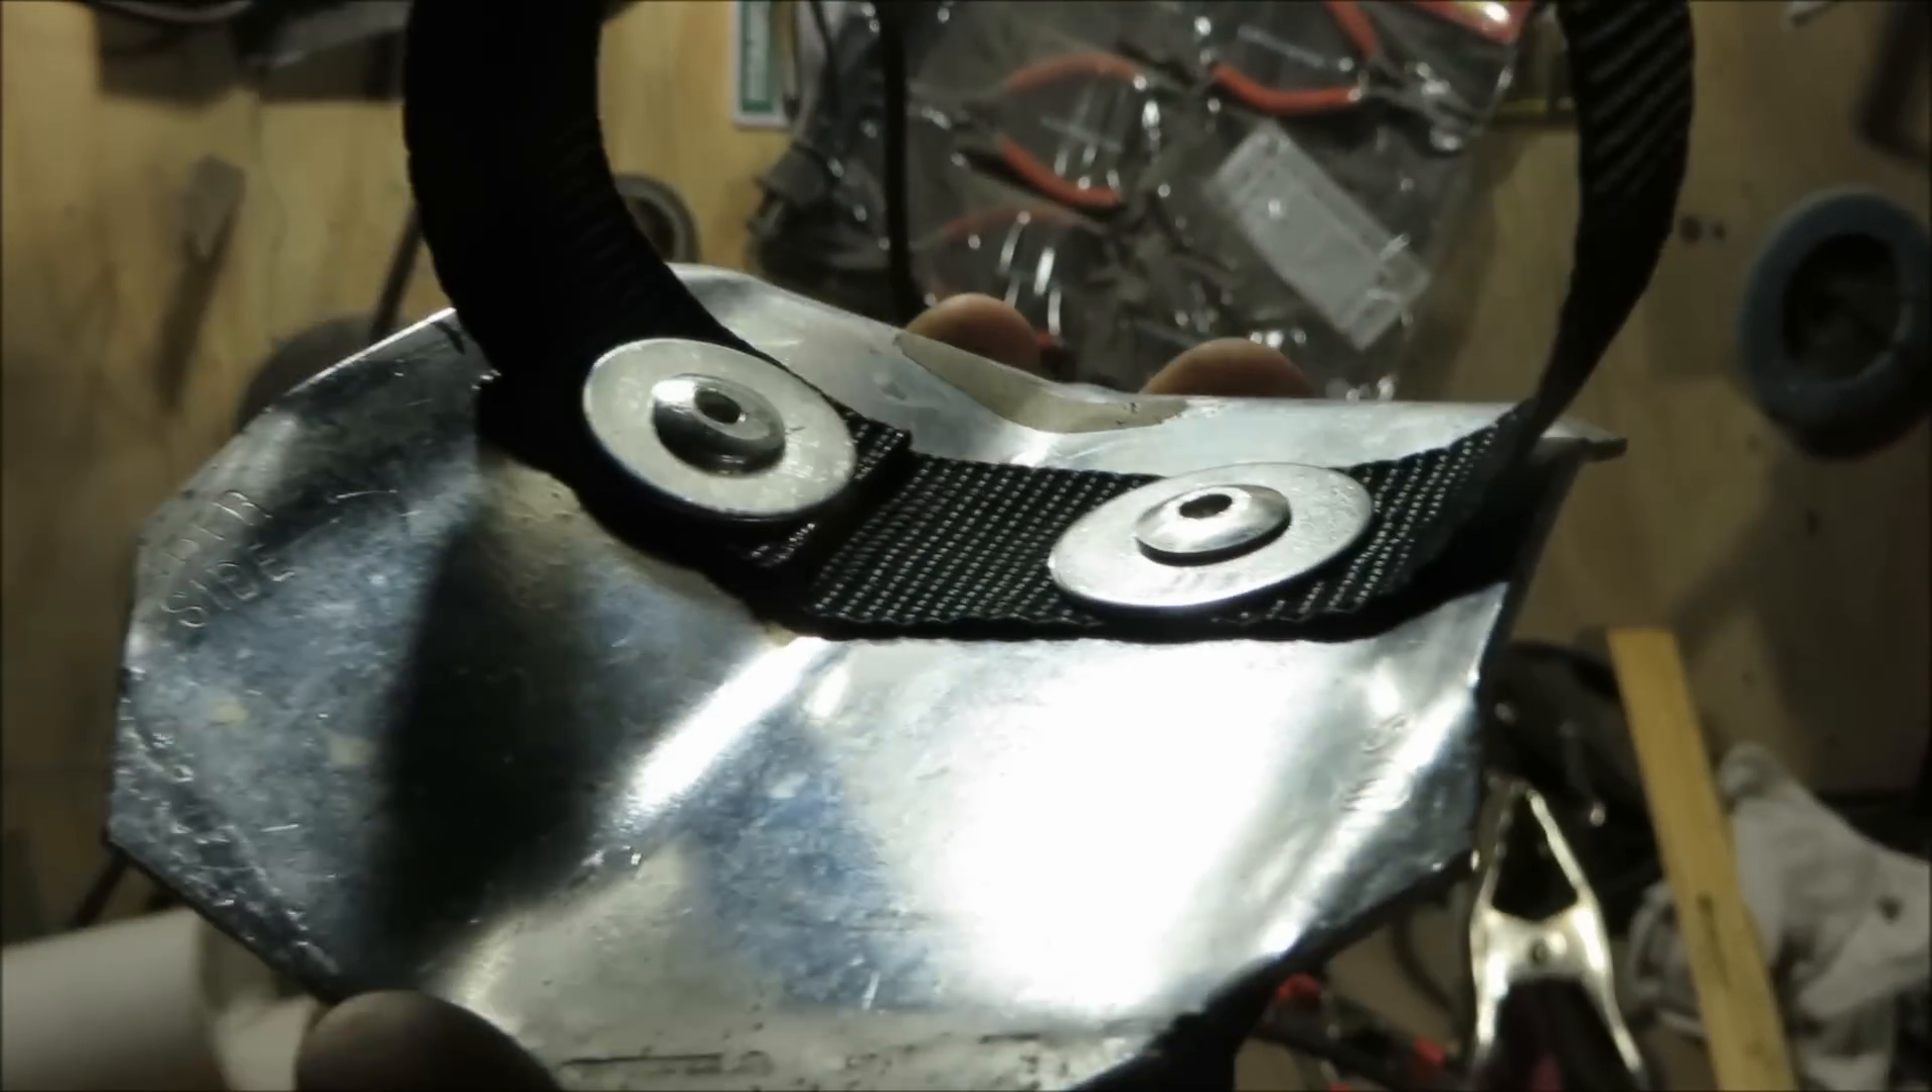And then I attached this loop of nylon webbing using a couple bigger rivets and a couple of washers, too.